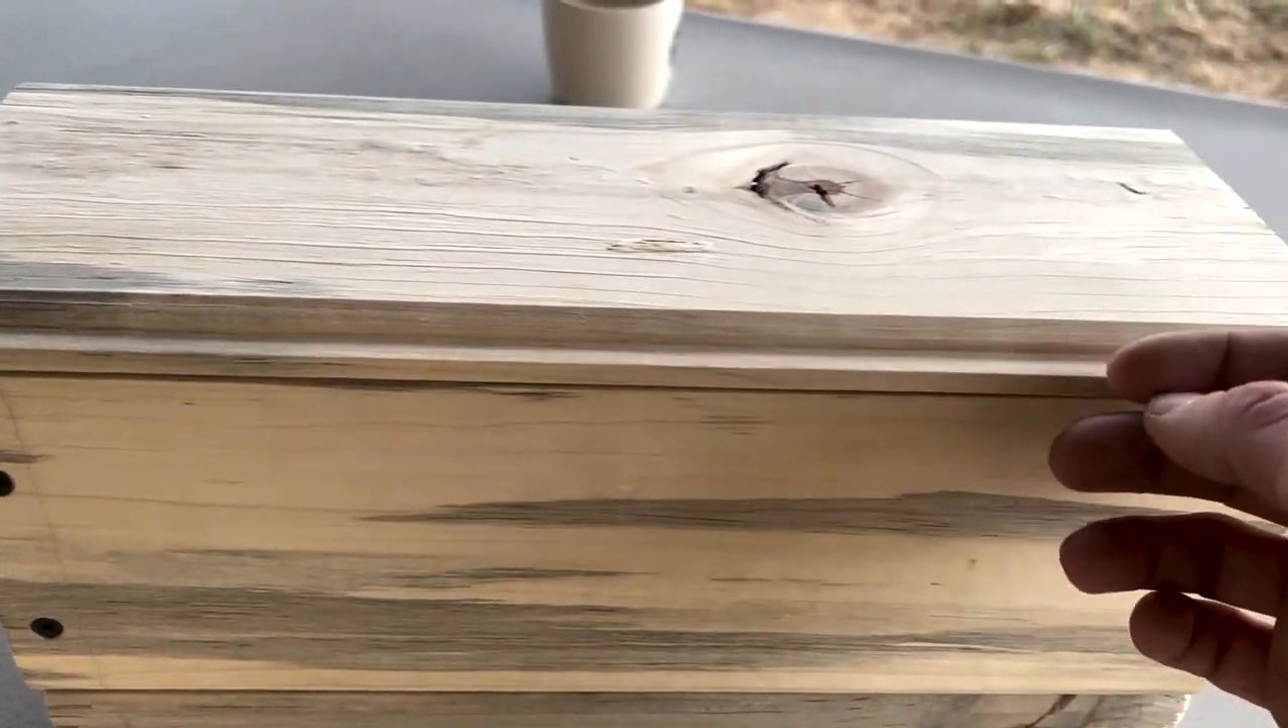All right, I got the lid on here.